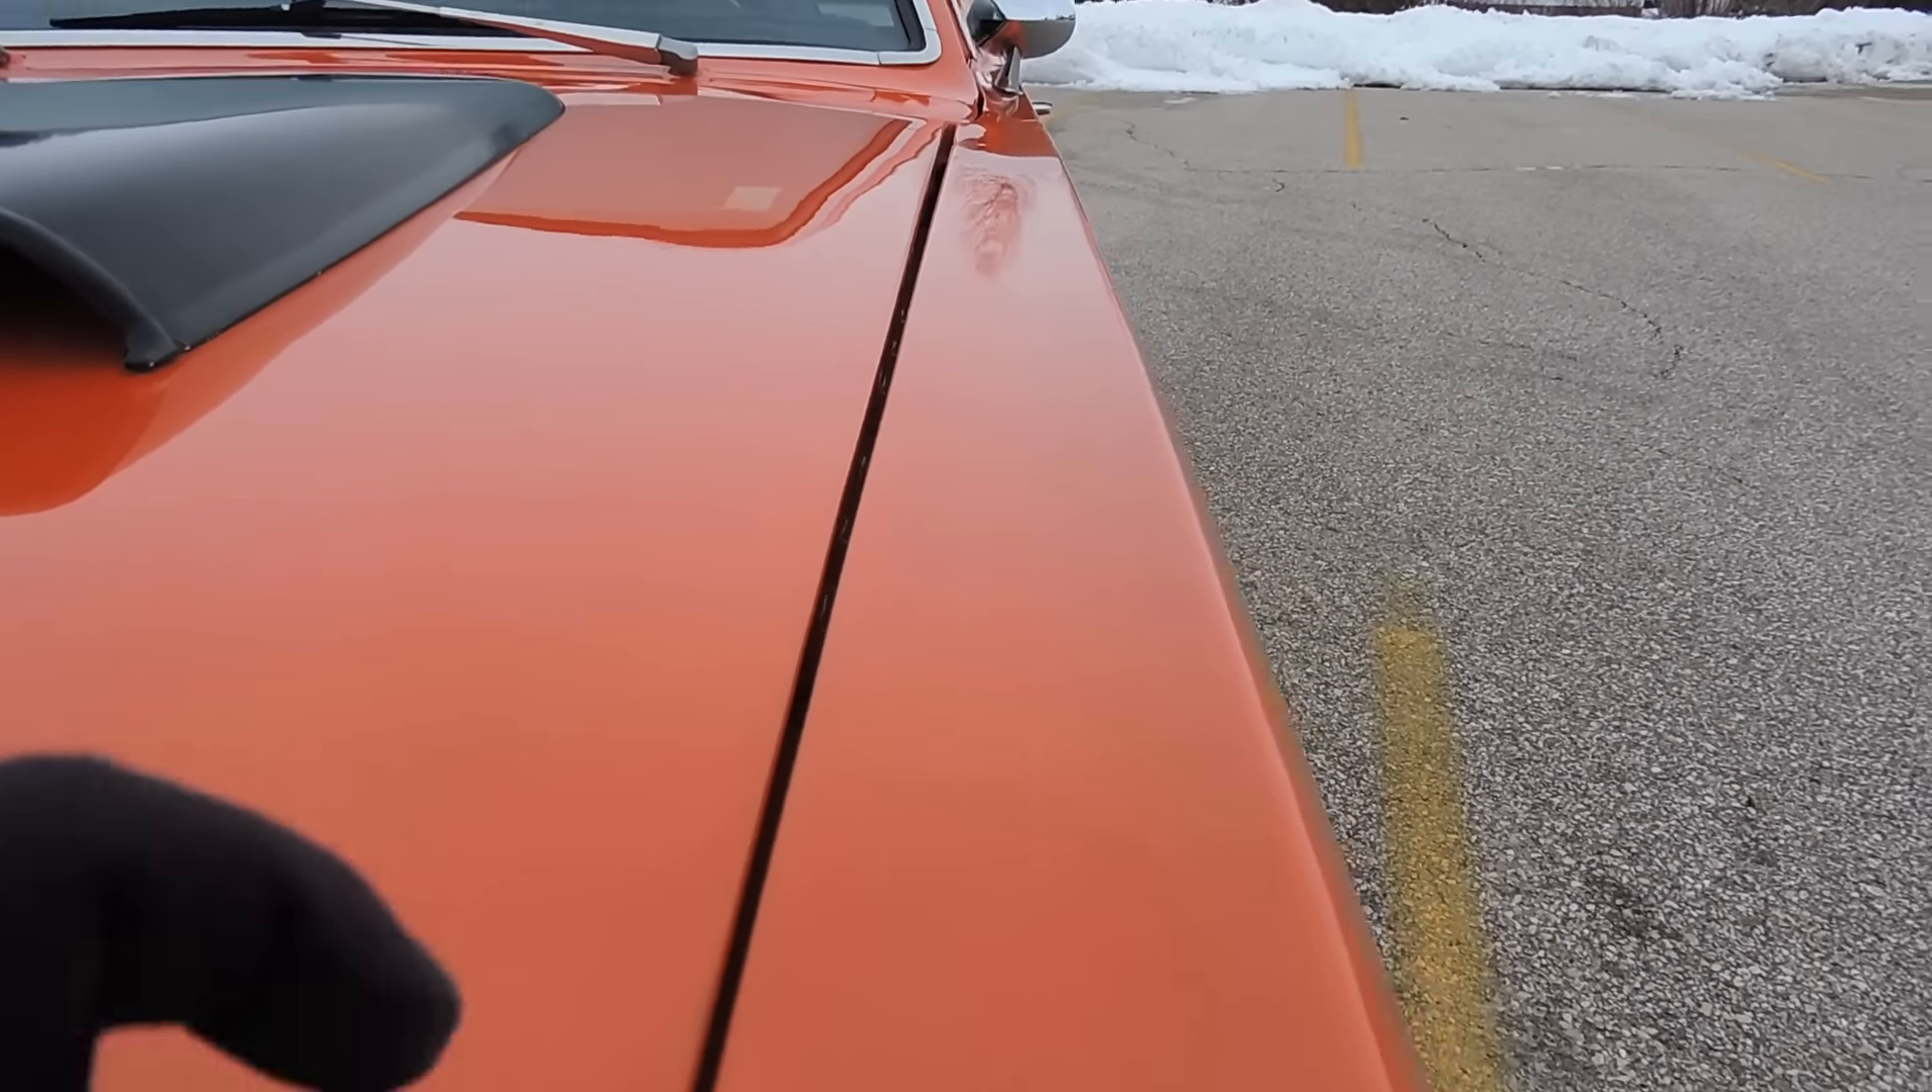The hood fits great along top of that fender. Gaps are really pretty decent, it's a little tighter in the very front than in the back, but not bad at all.